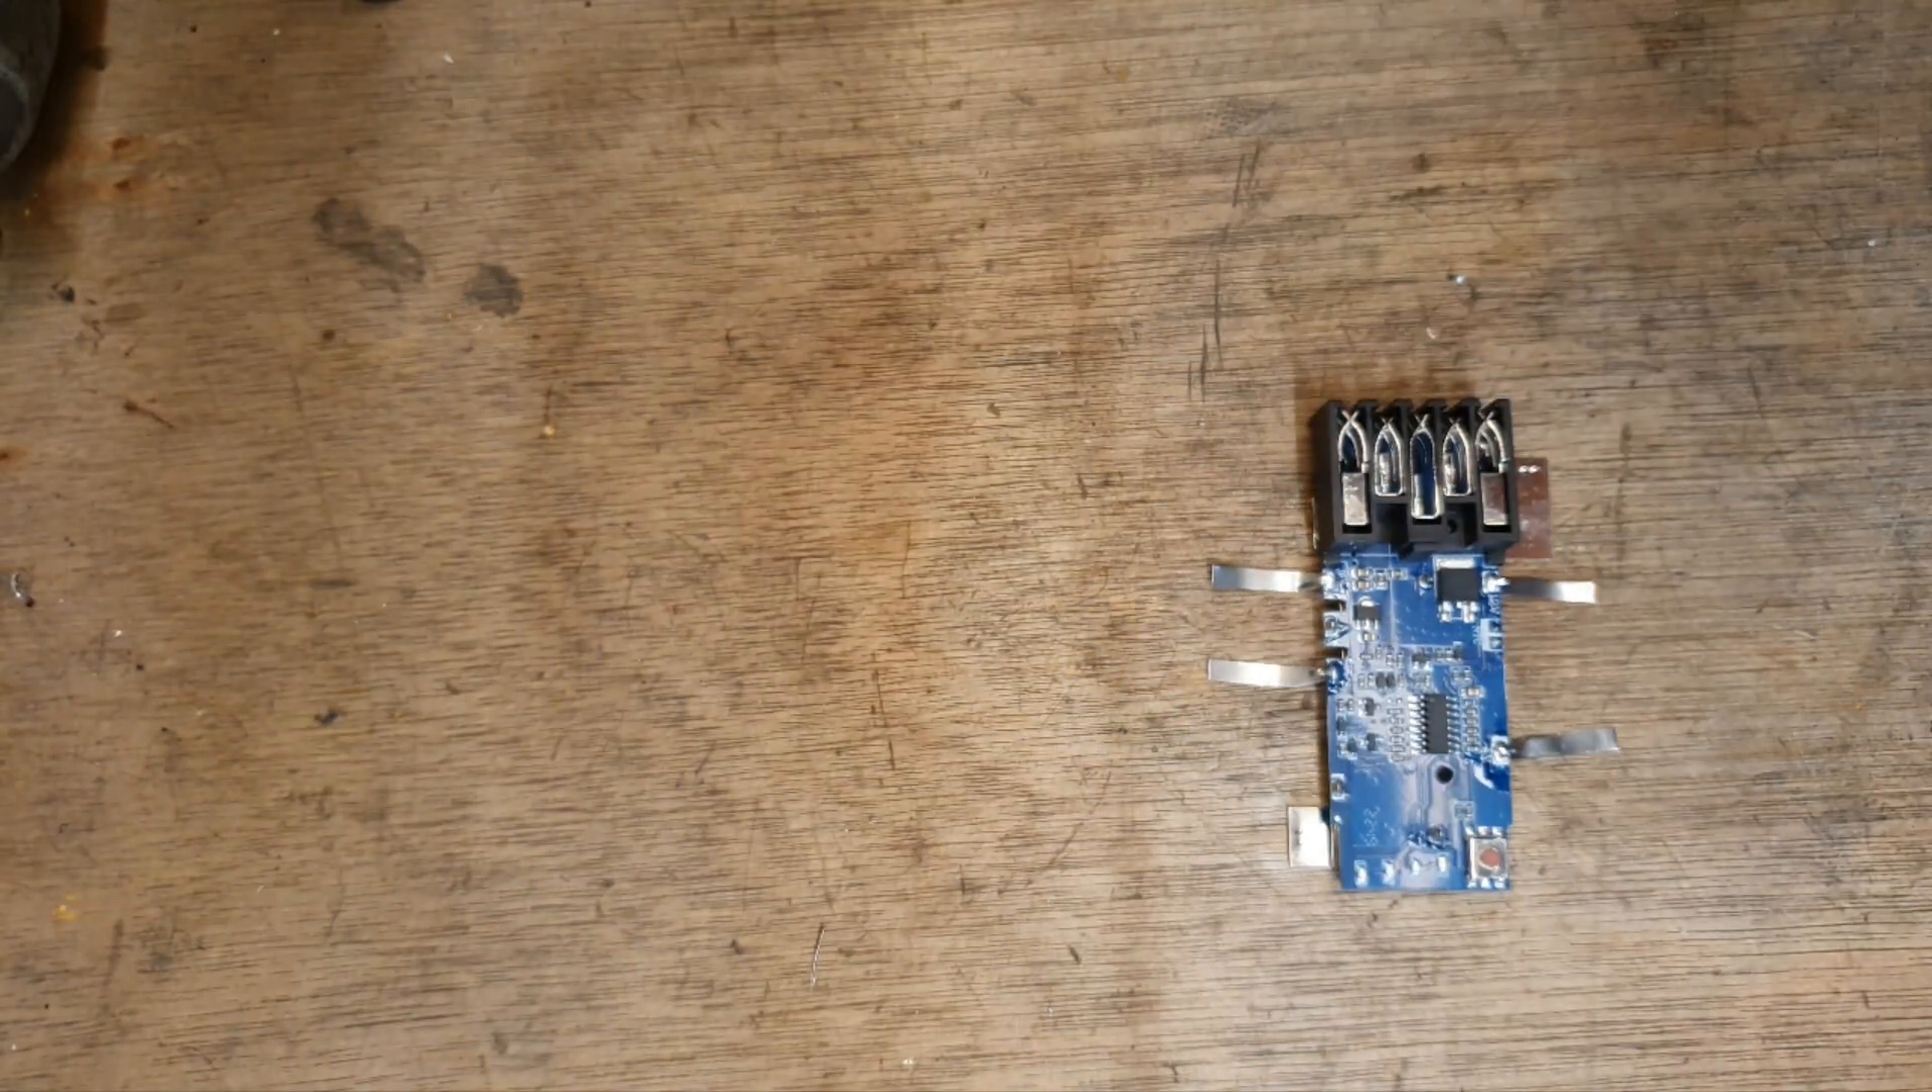So that's the board prepped with all the nickel strip connectors.